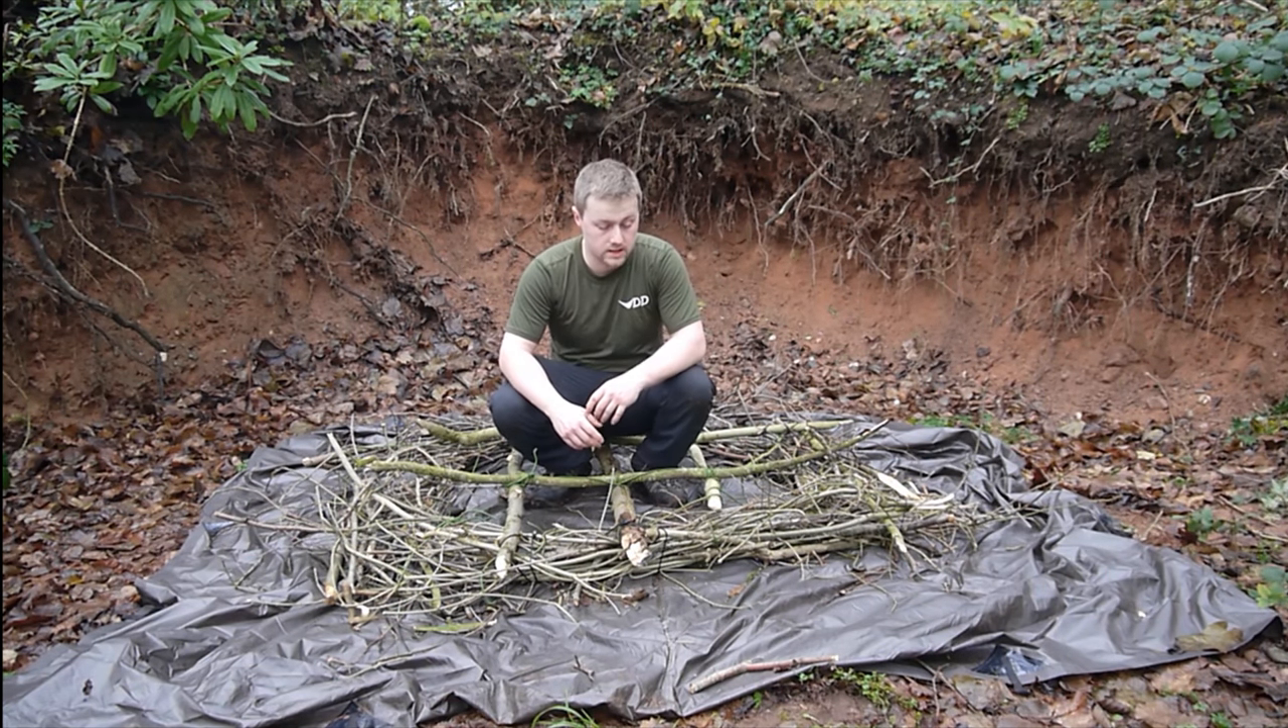We've got a few slightly thicker branches and we've lashed them to our little doughnut of smaller branches now and that's created a frame.